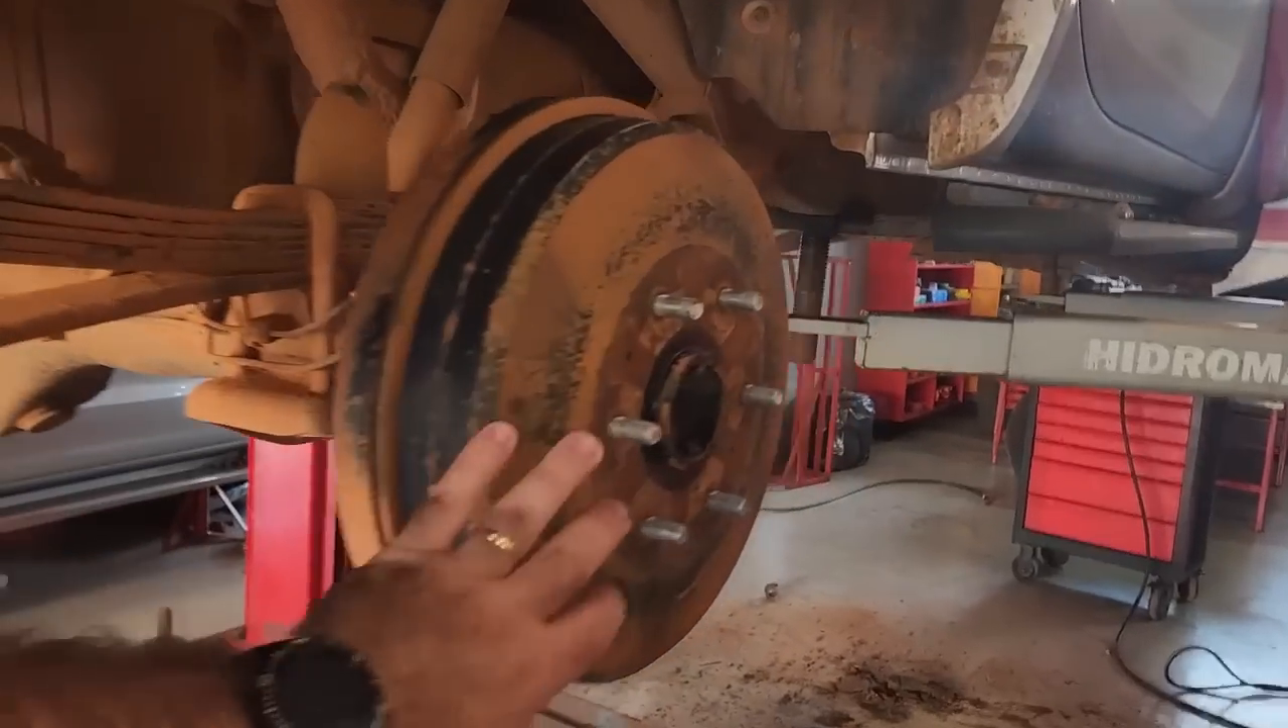Sabe que já está com a campana no lugar, a campana não precisou trocar, só a sapata.